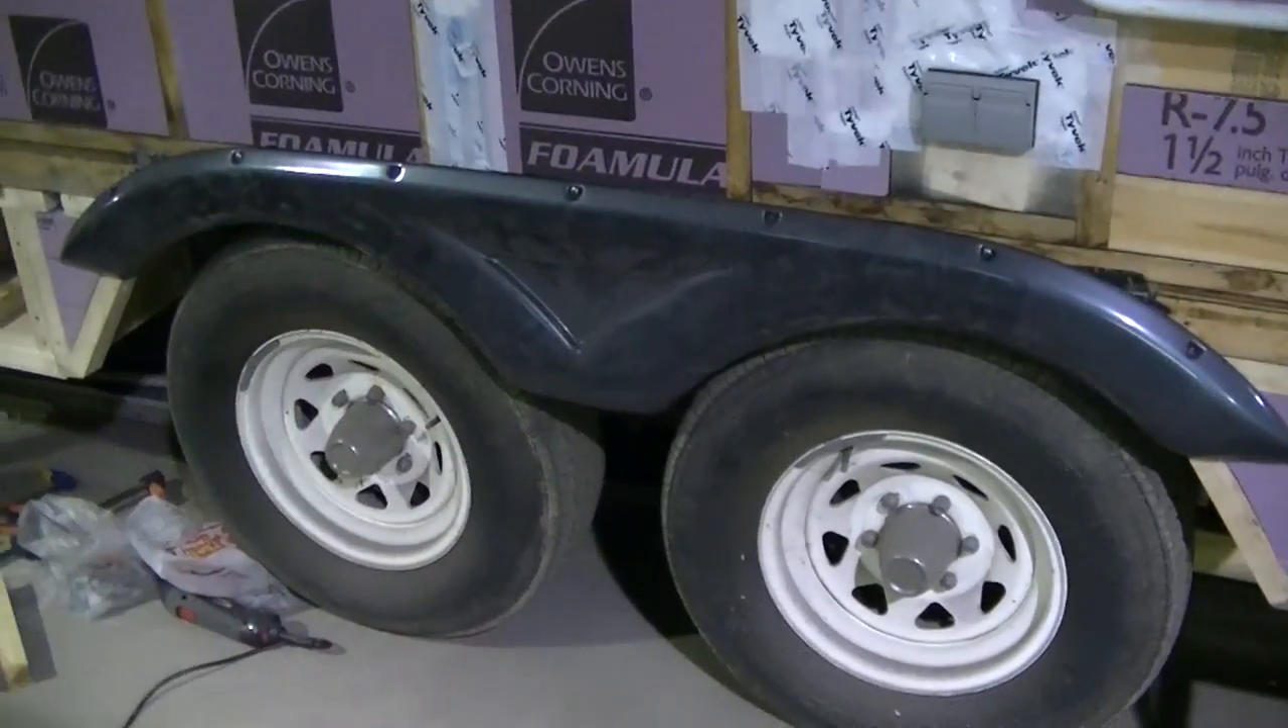Got my fender Flares on there And you can see How that's going to work.